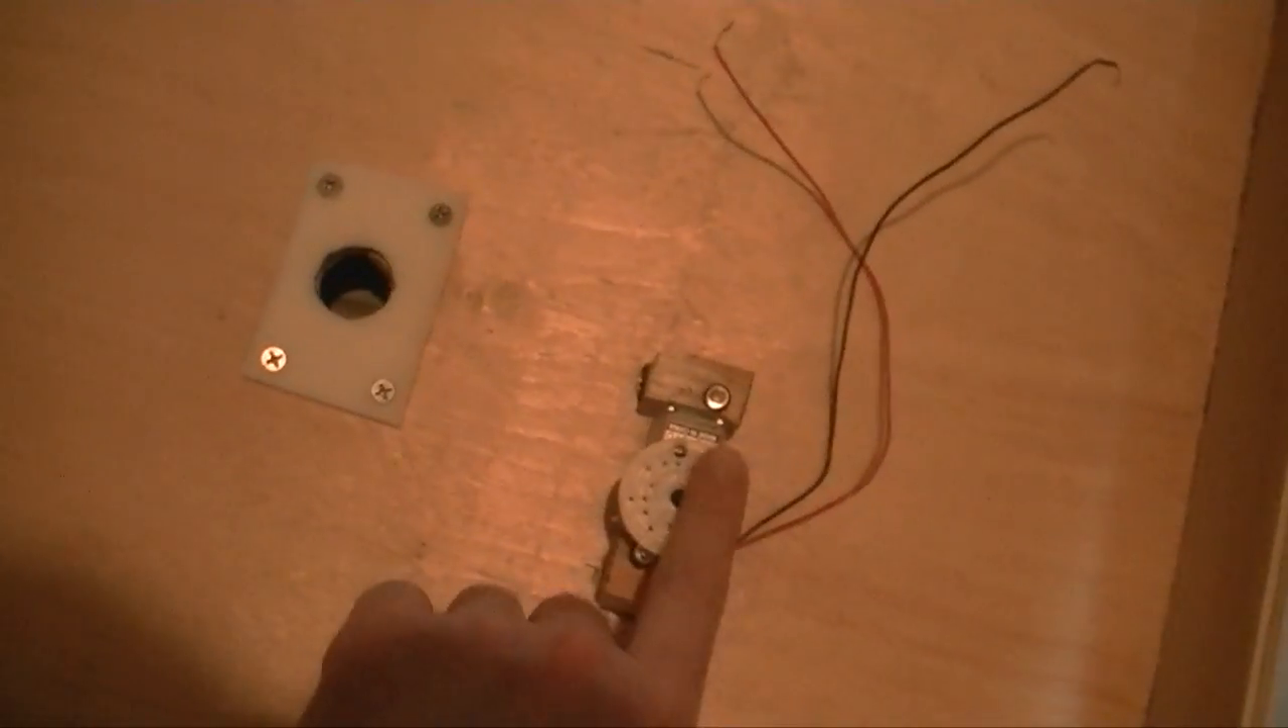Around this hole I've got a piece of acrylic screwed in with a hole in the middle.